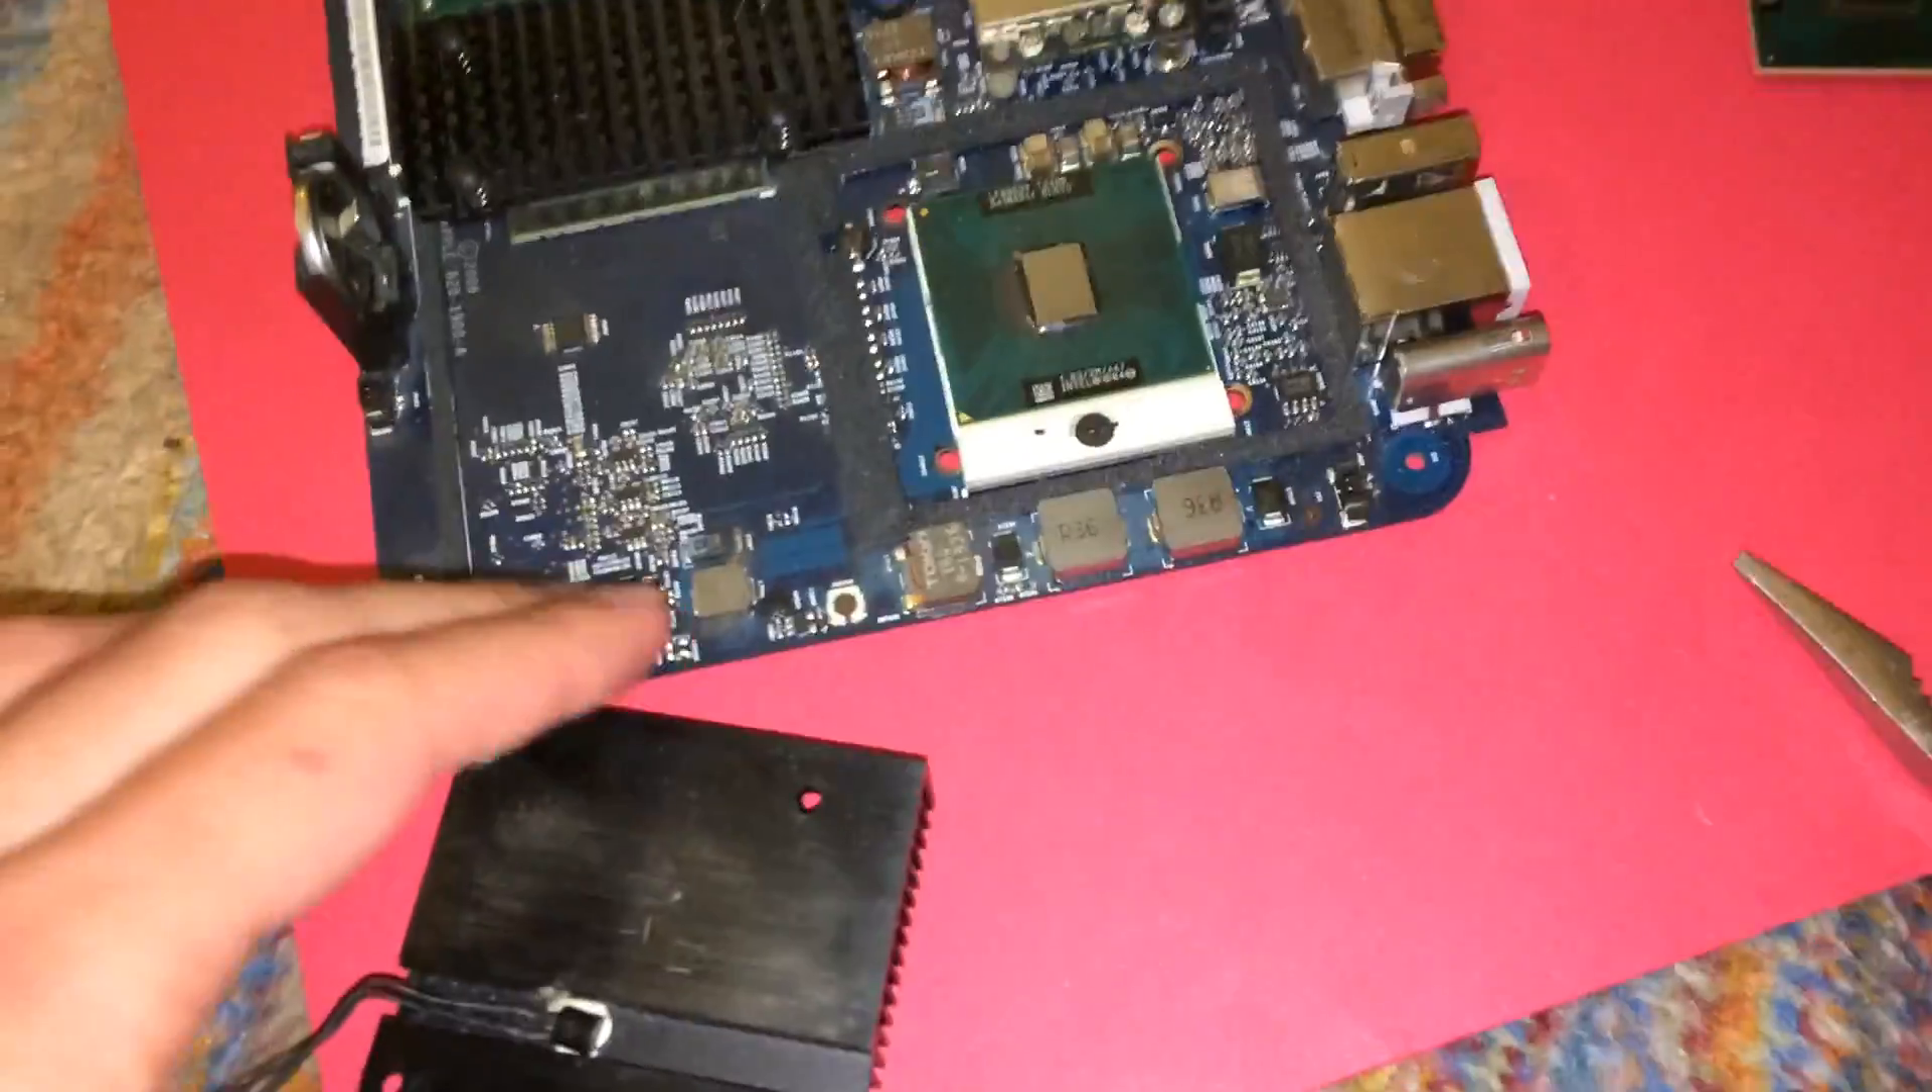I have removed the CPU heat sink.